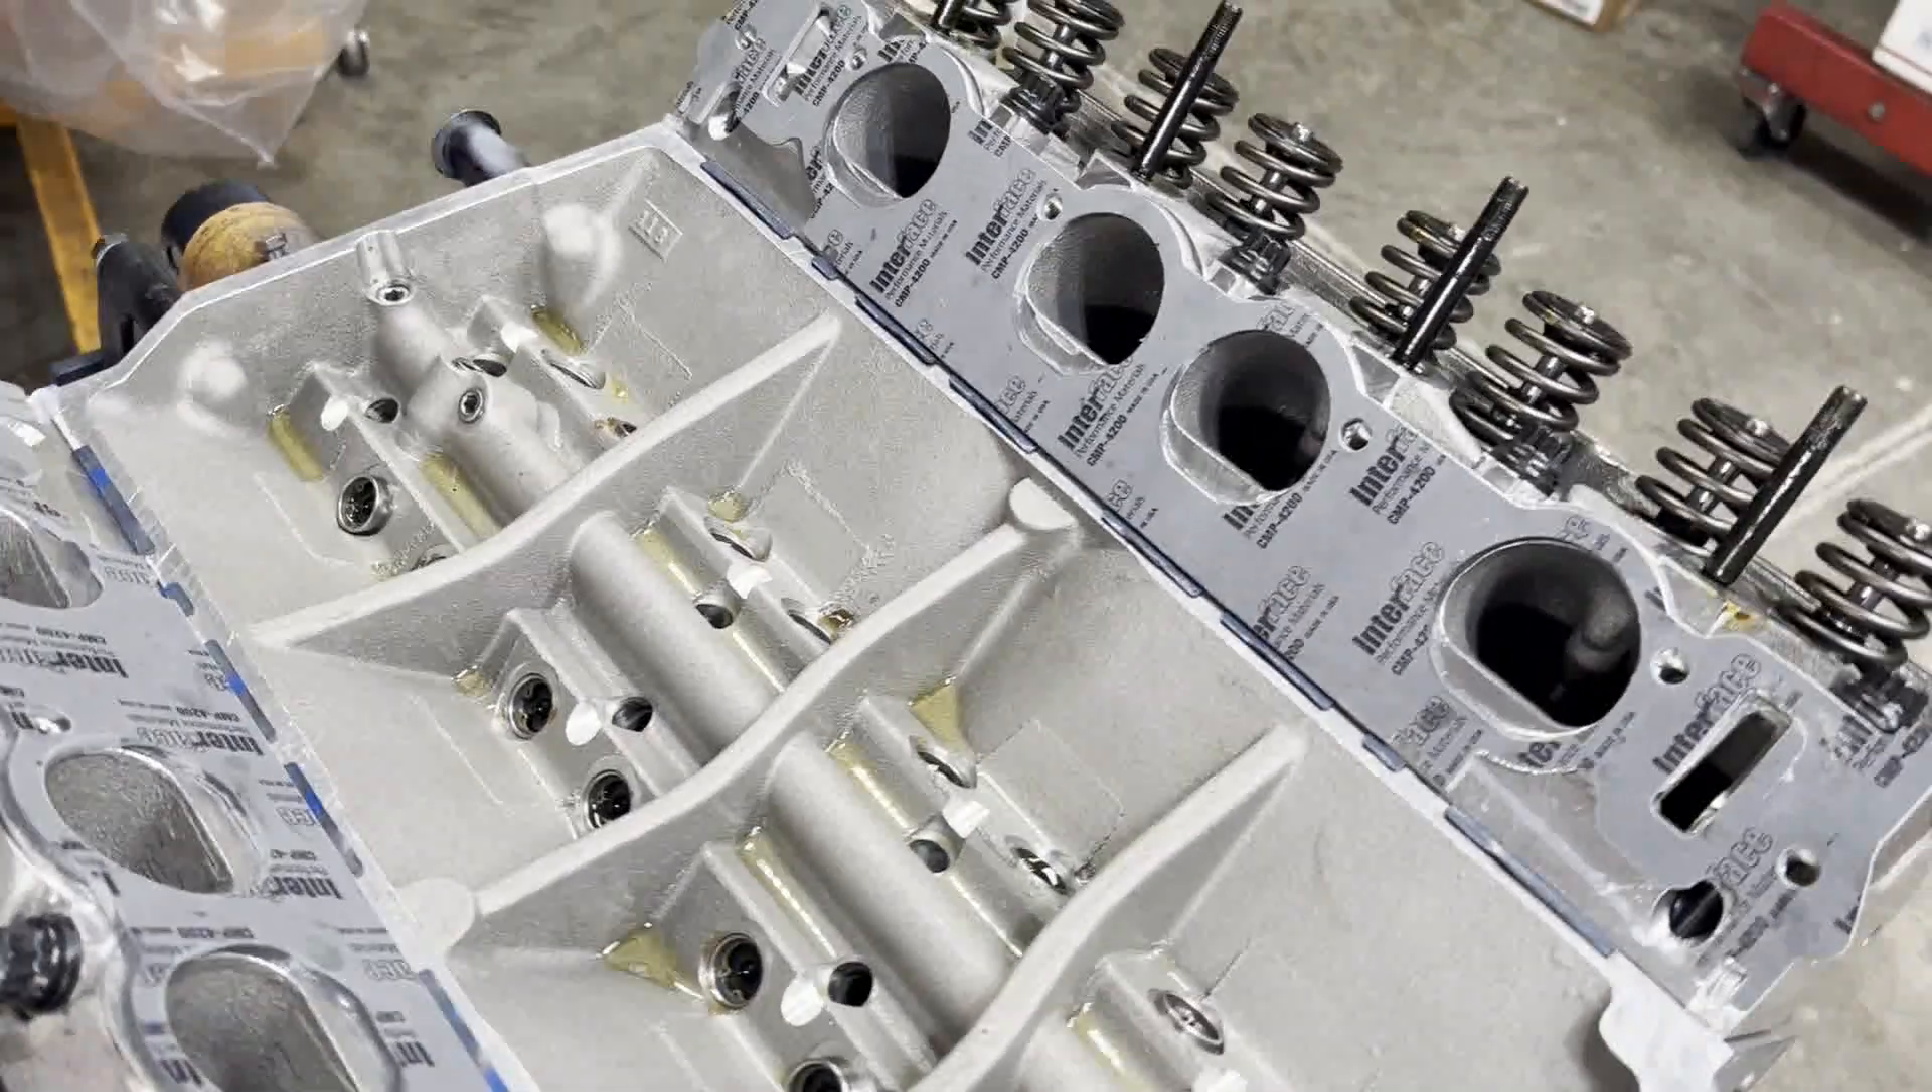All right our bolts come in so we're now in the process of putting intake manifold gaskets on.